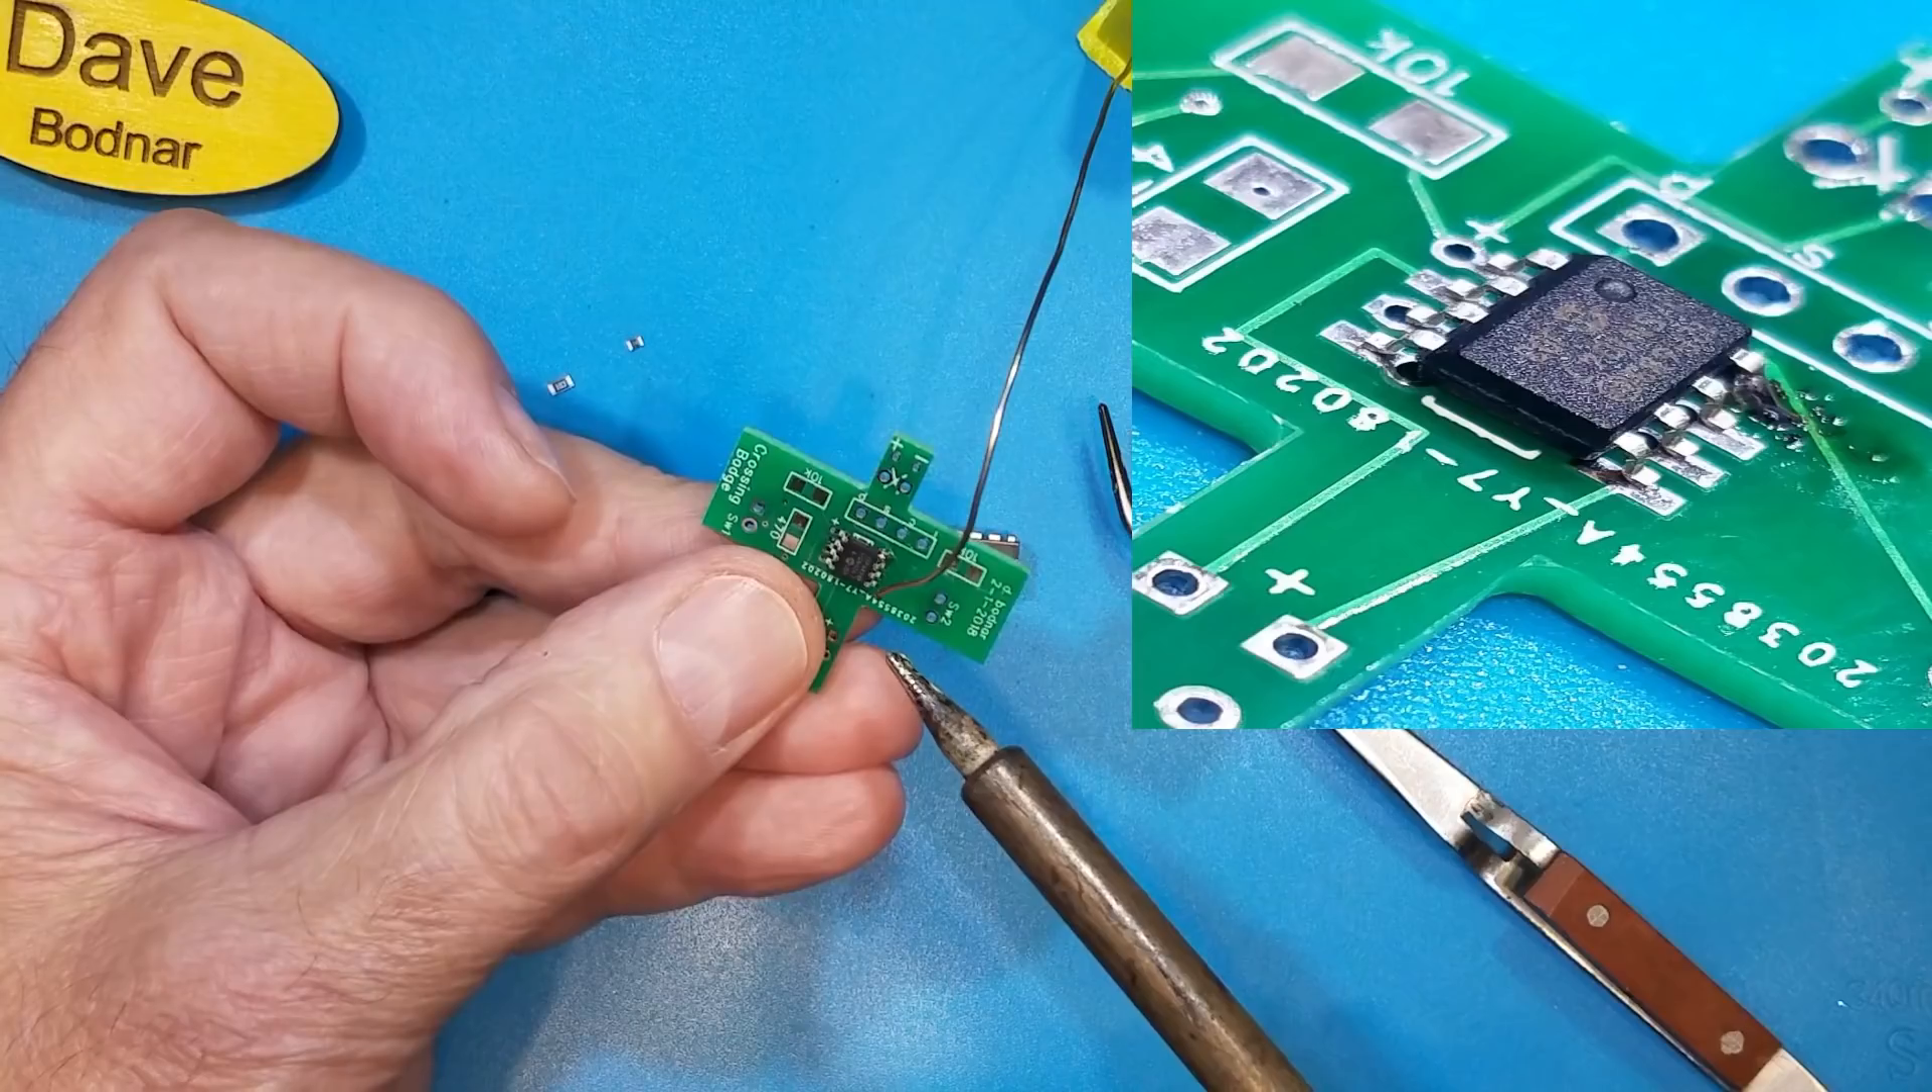My pins are still nicely aligned on the pads.